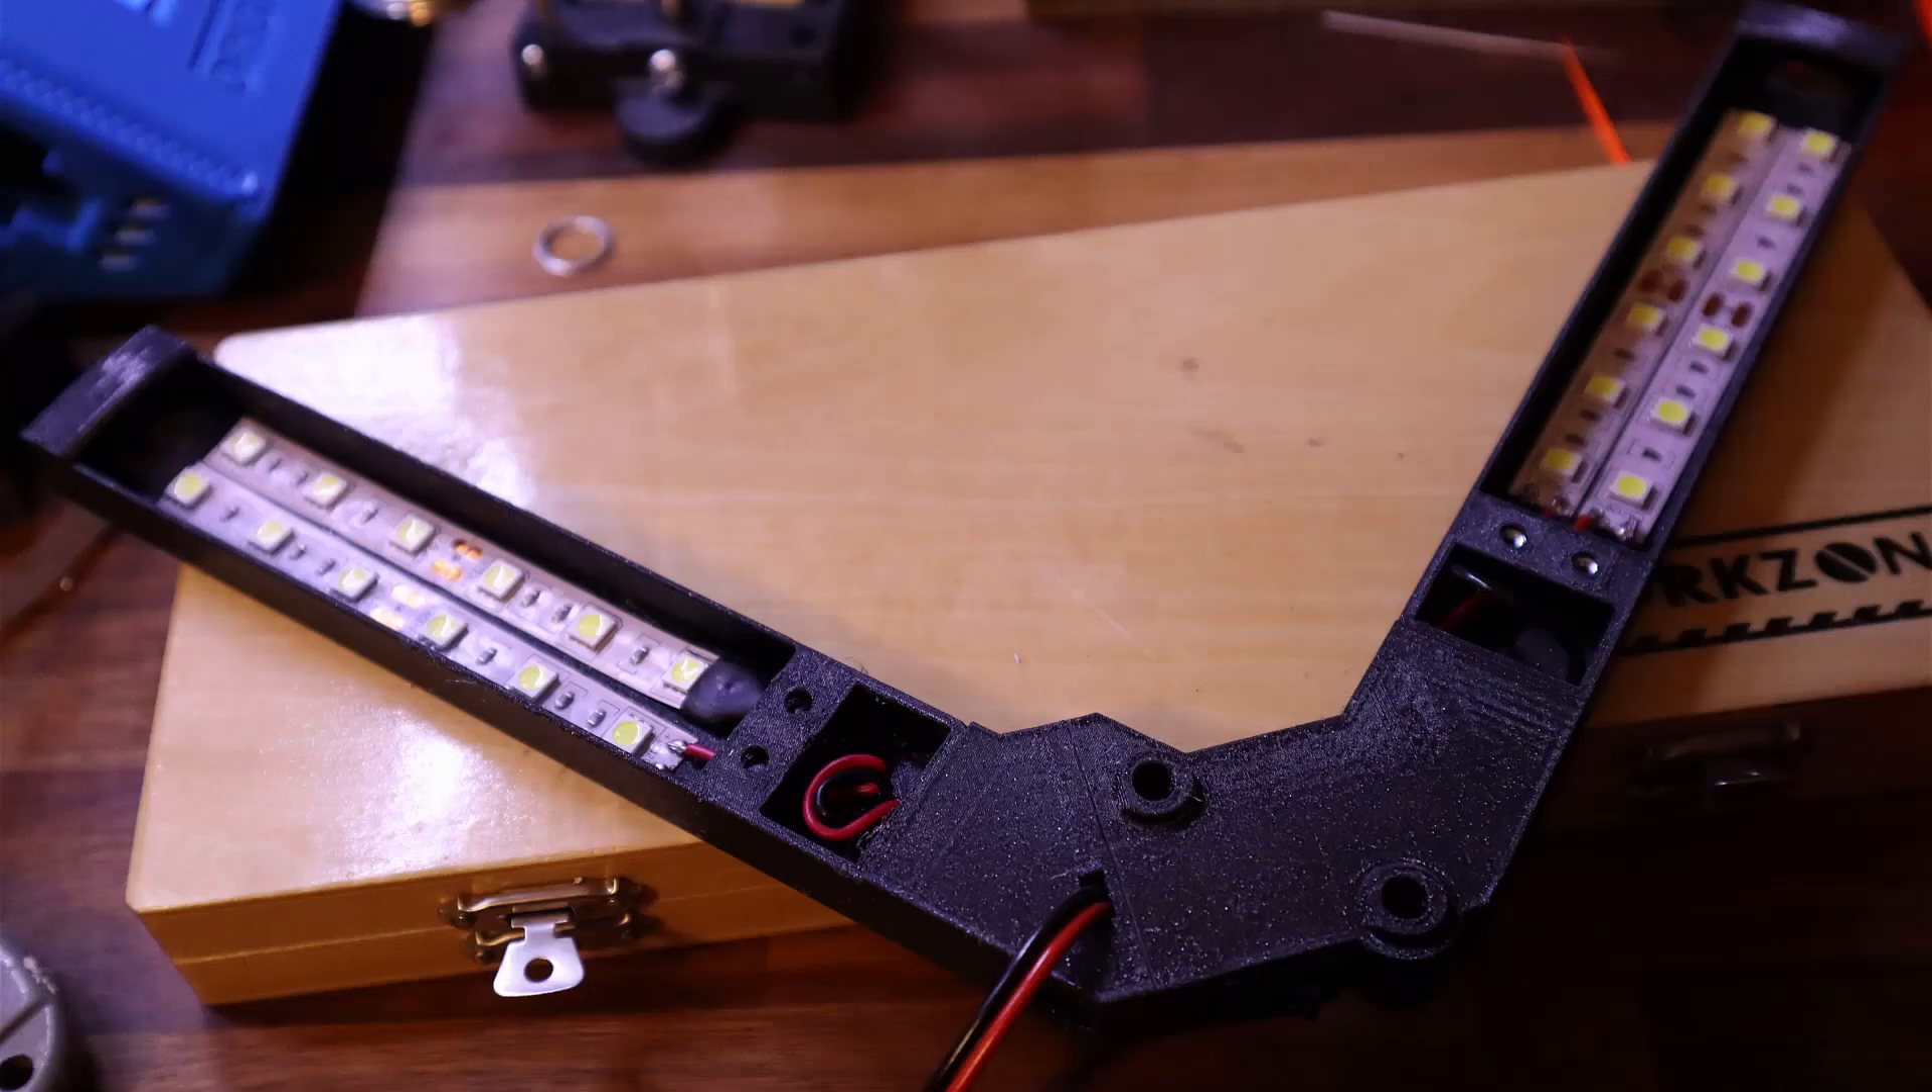Please follow the wiring instructions as given and you can see now that I've got the LED lighting in place.